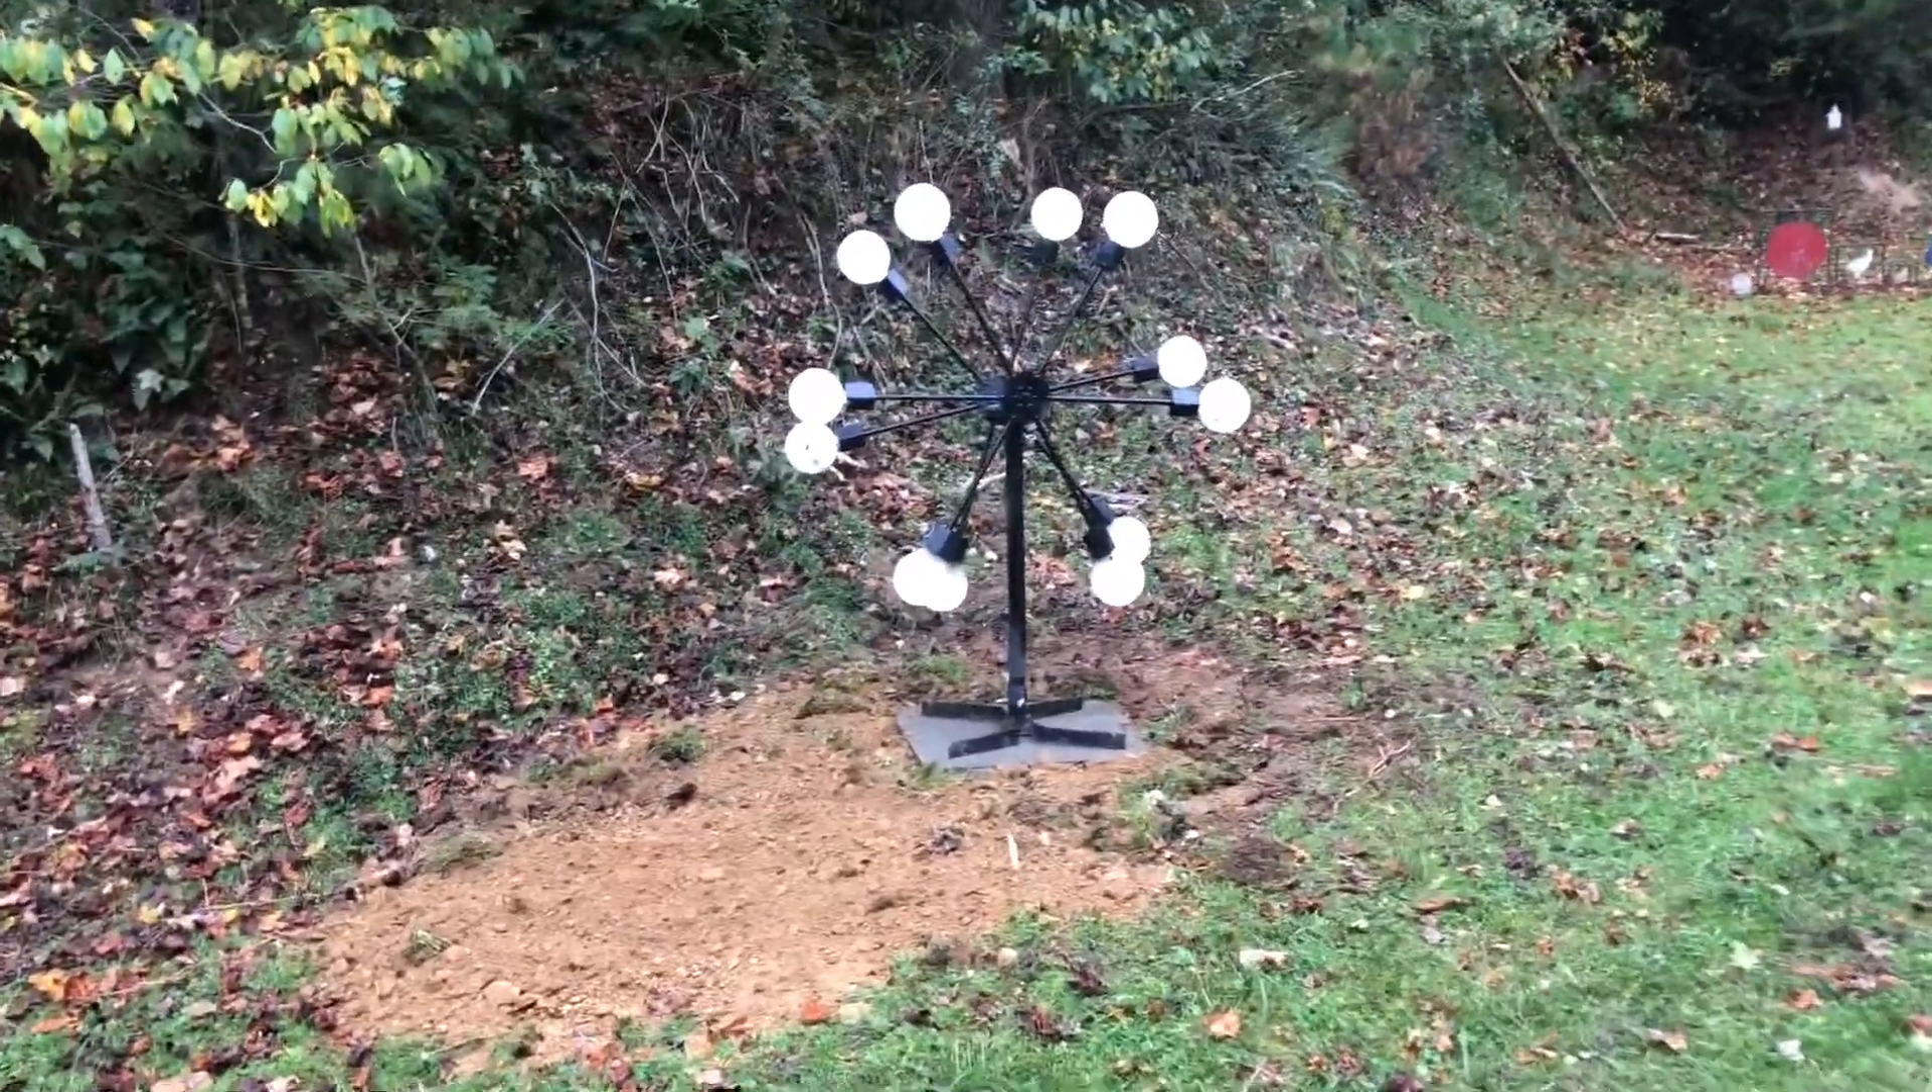I've let the concrete cure and i have the texas star mounted and i could not ask for more.